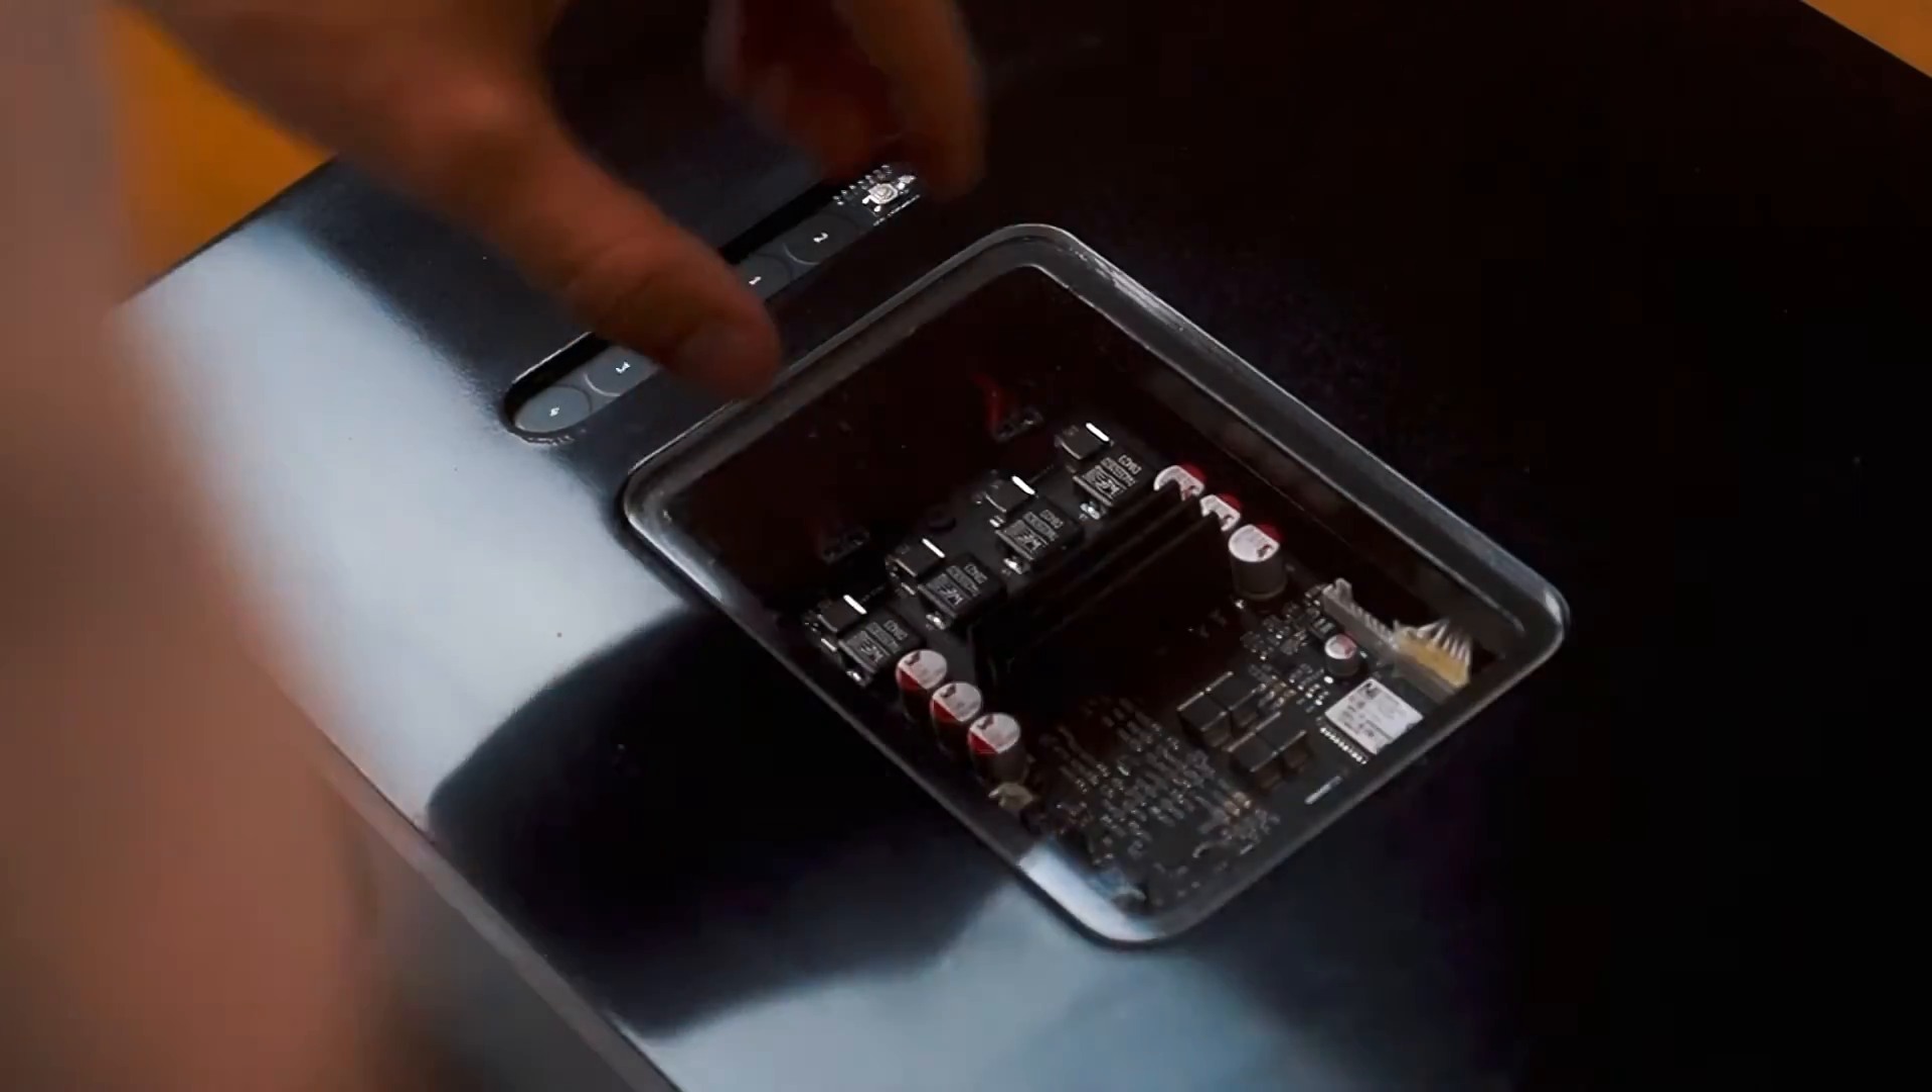Here's the pcb window you can see it fits really nice and it definitely just brings a better aesthetic over that pcb.